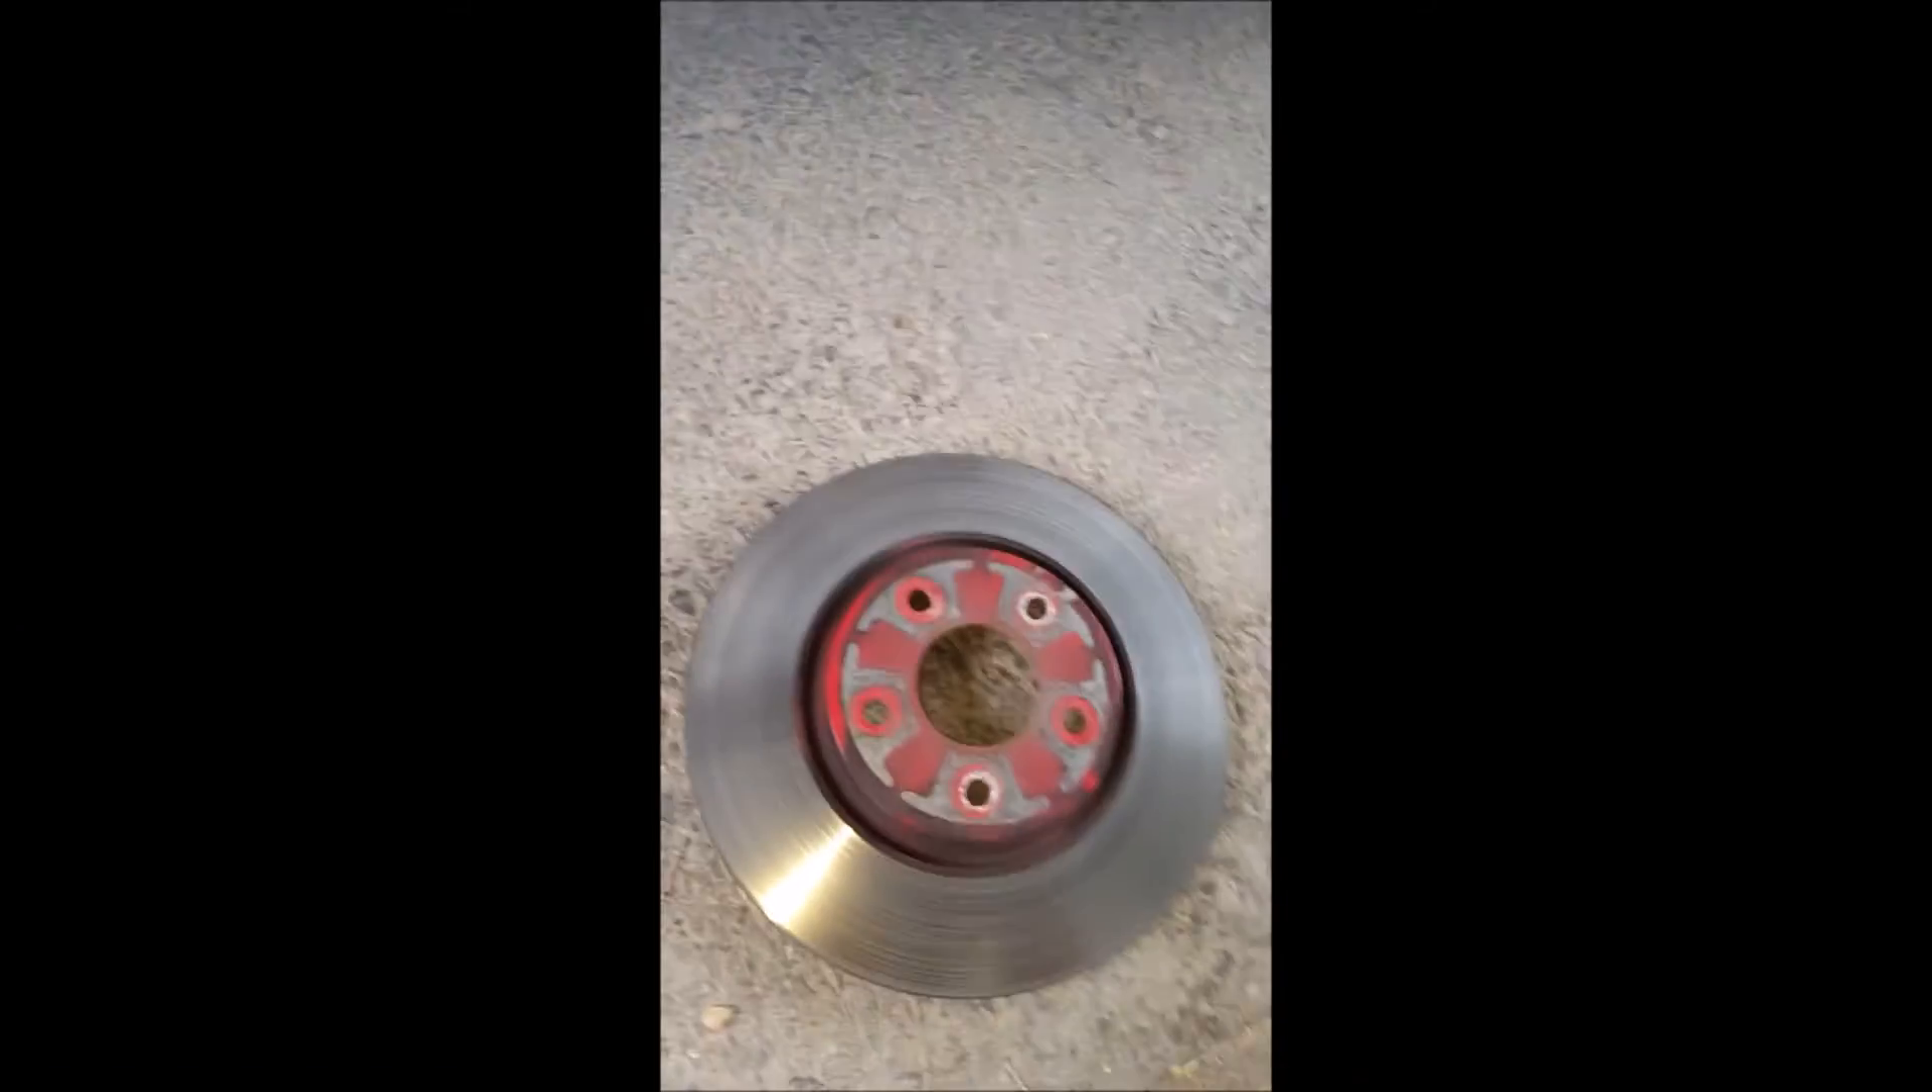So I got the rotor off.